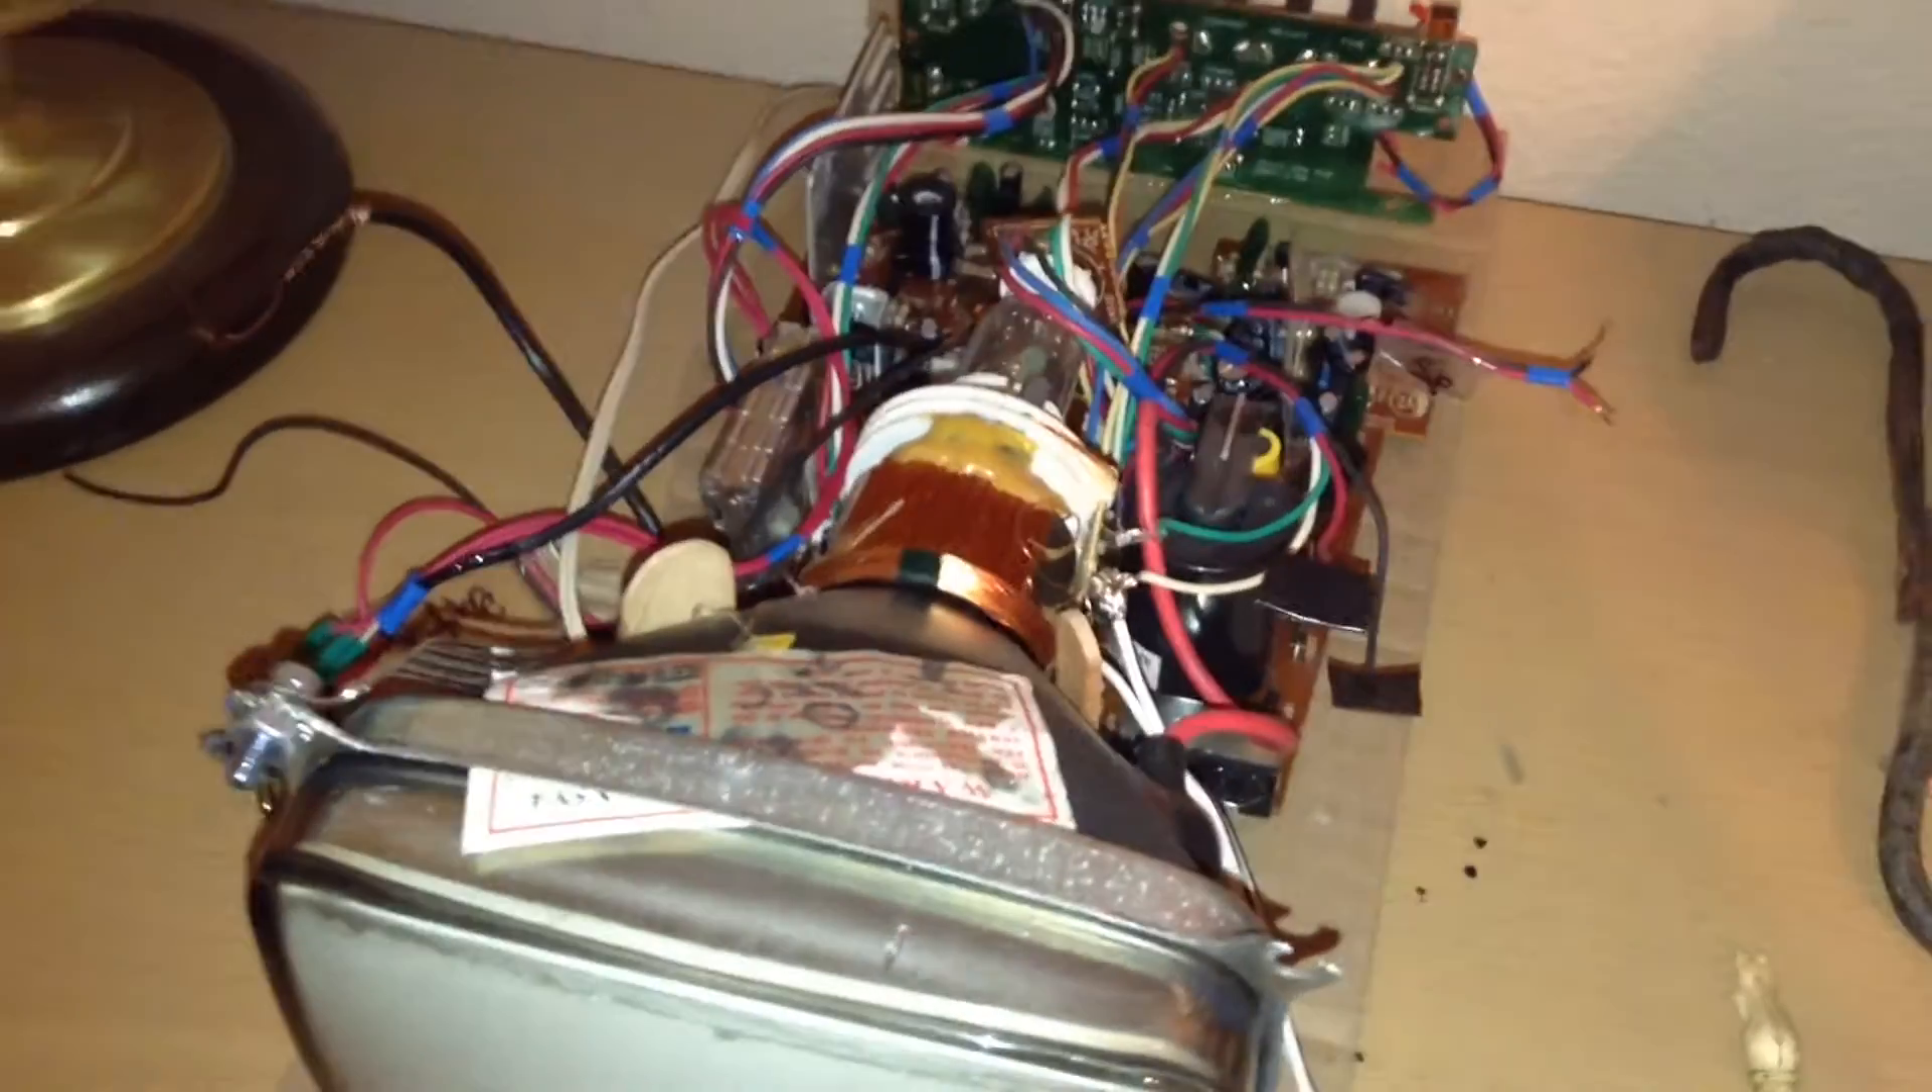So I took off the TV's plastic cover so I could see the electronics.